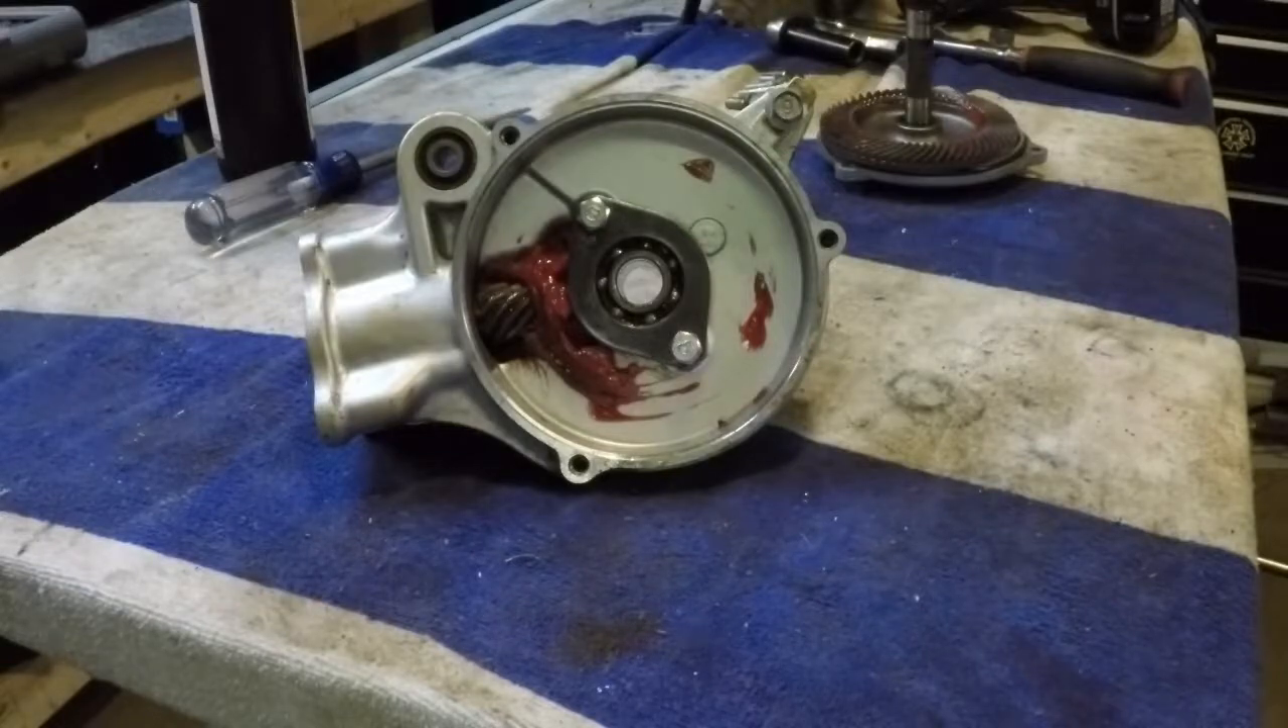All right so you can see we've got one bearing right here that needs to be removed.